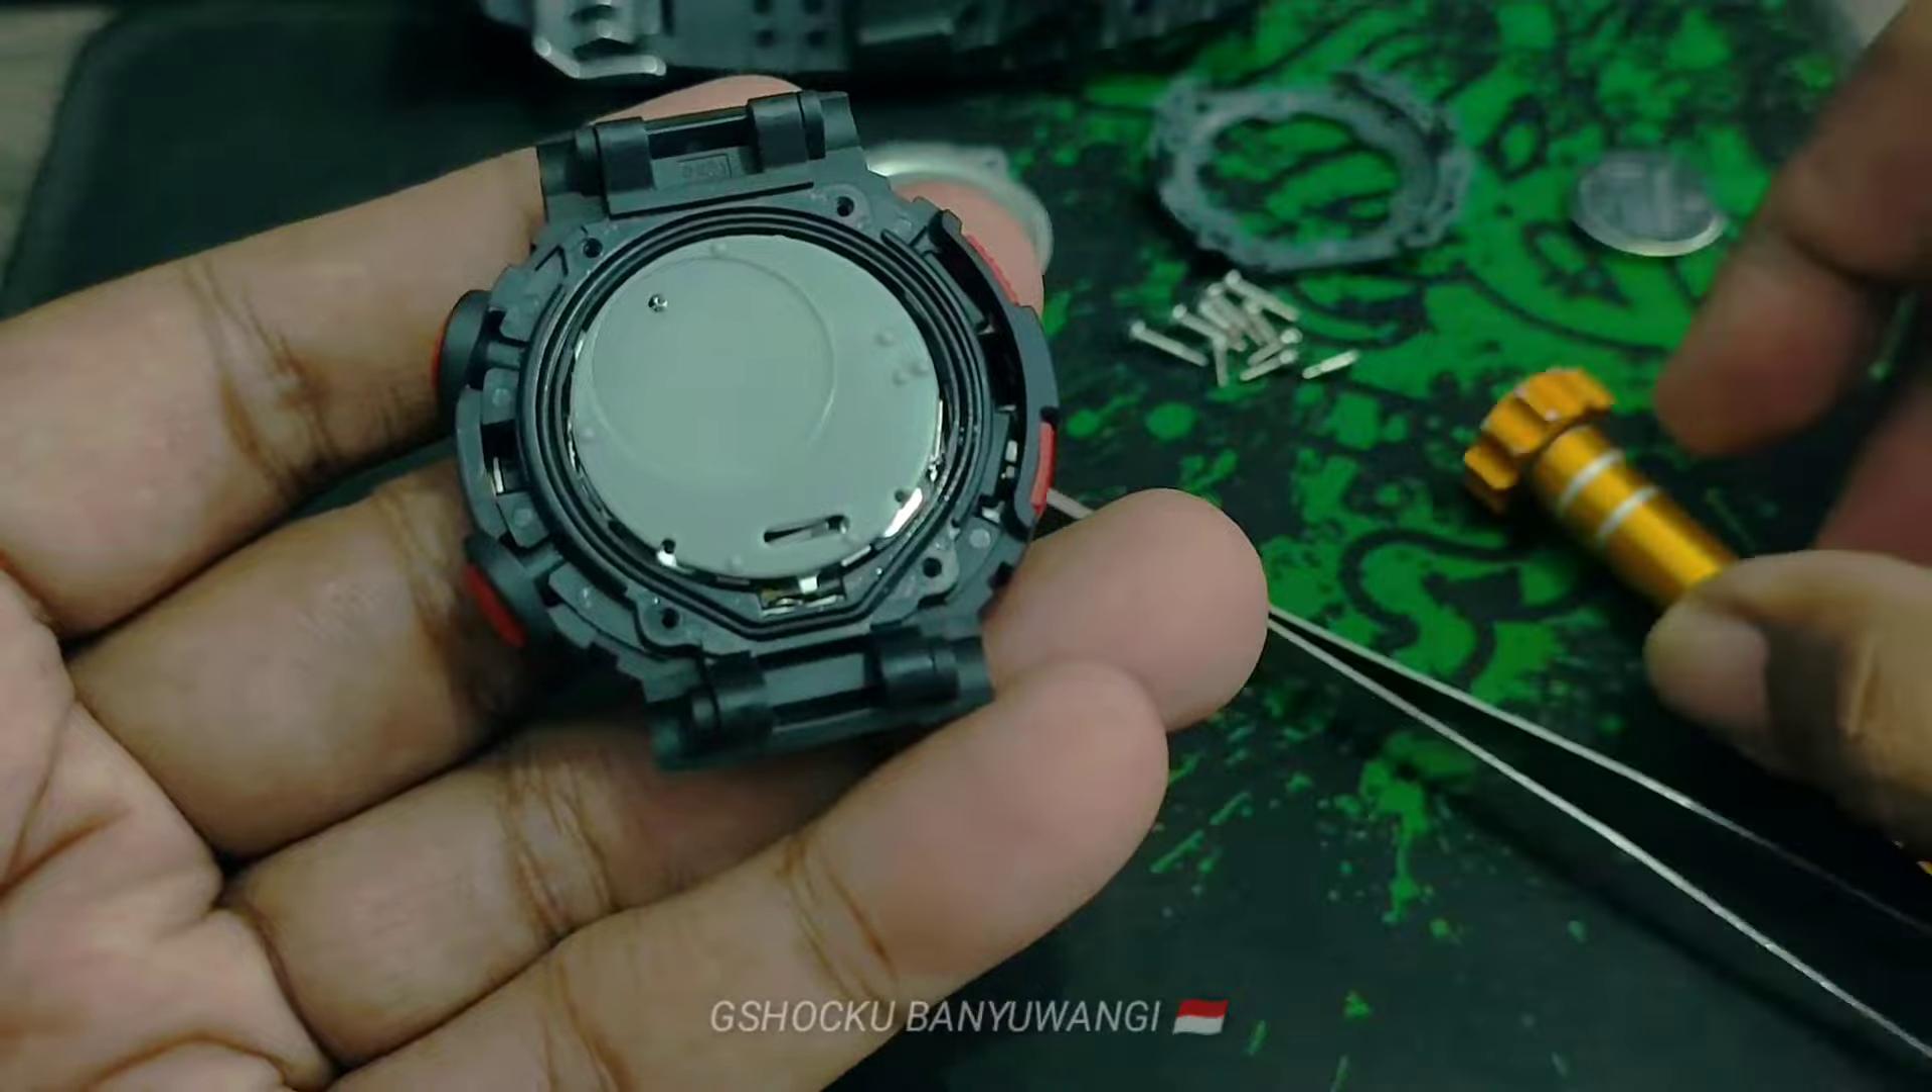Jadi seperti ini modul sudah terpasang rapi mantap sekali.